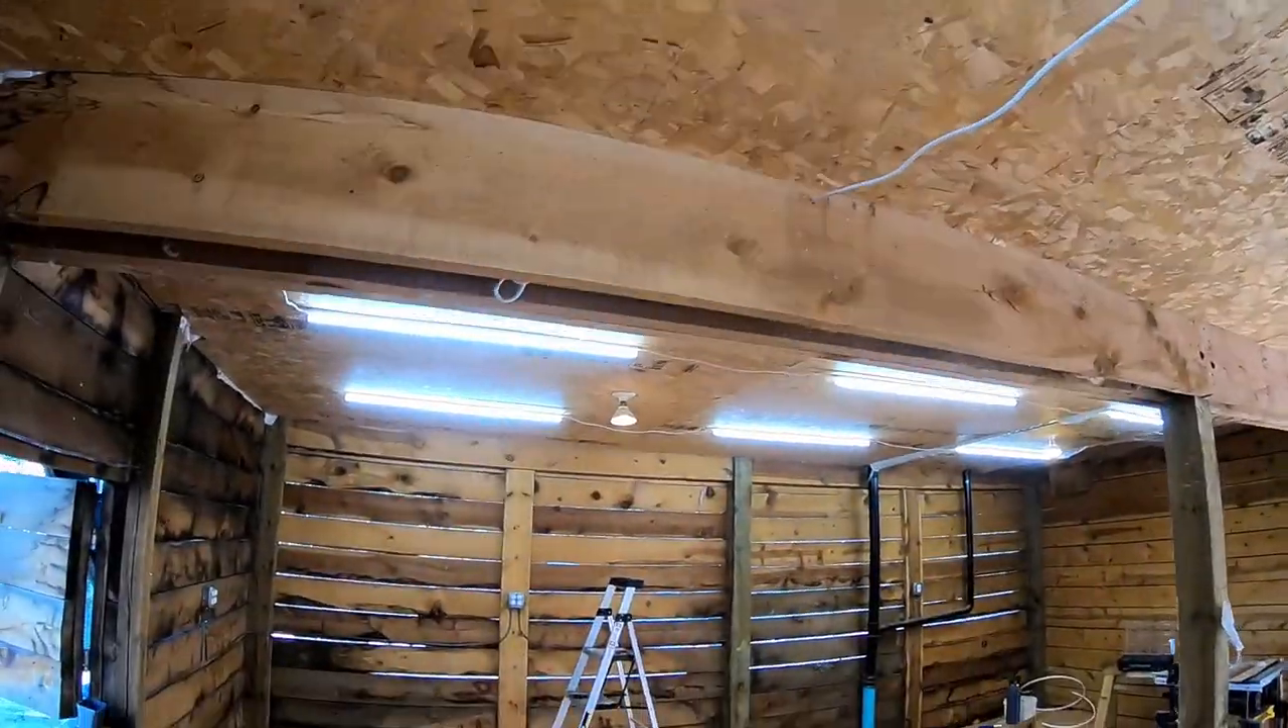So the electrical is nearly complete we installed the led lights we installed we ended up installing an extra outlet here where these shelves are going to go.